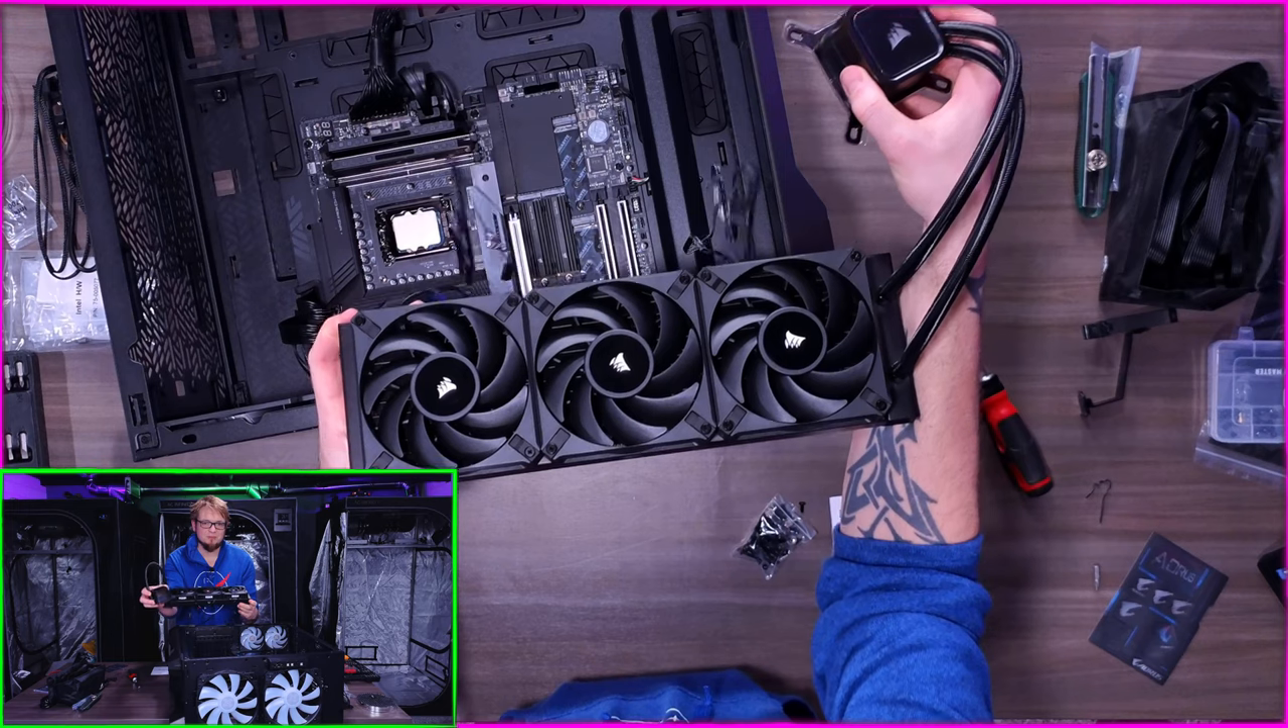Cooler is all set up with the fan, the three fans.